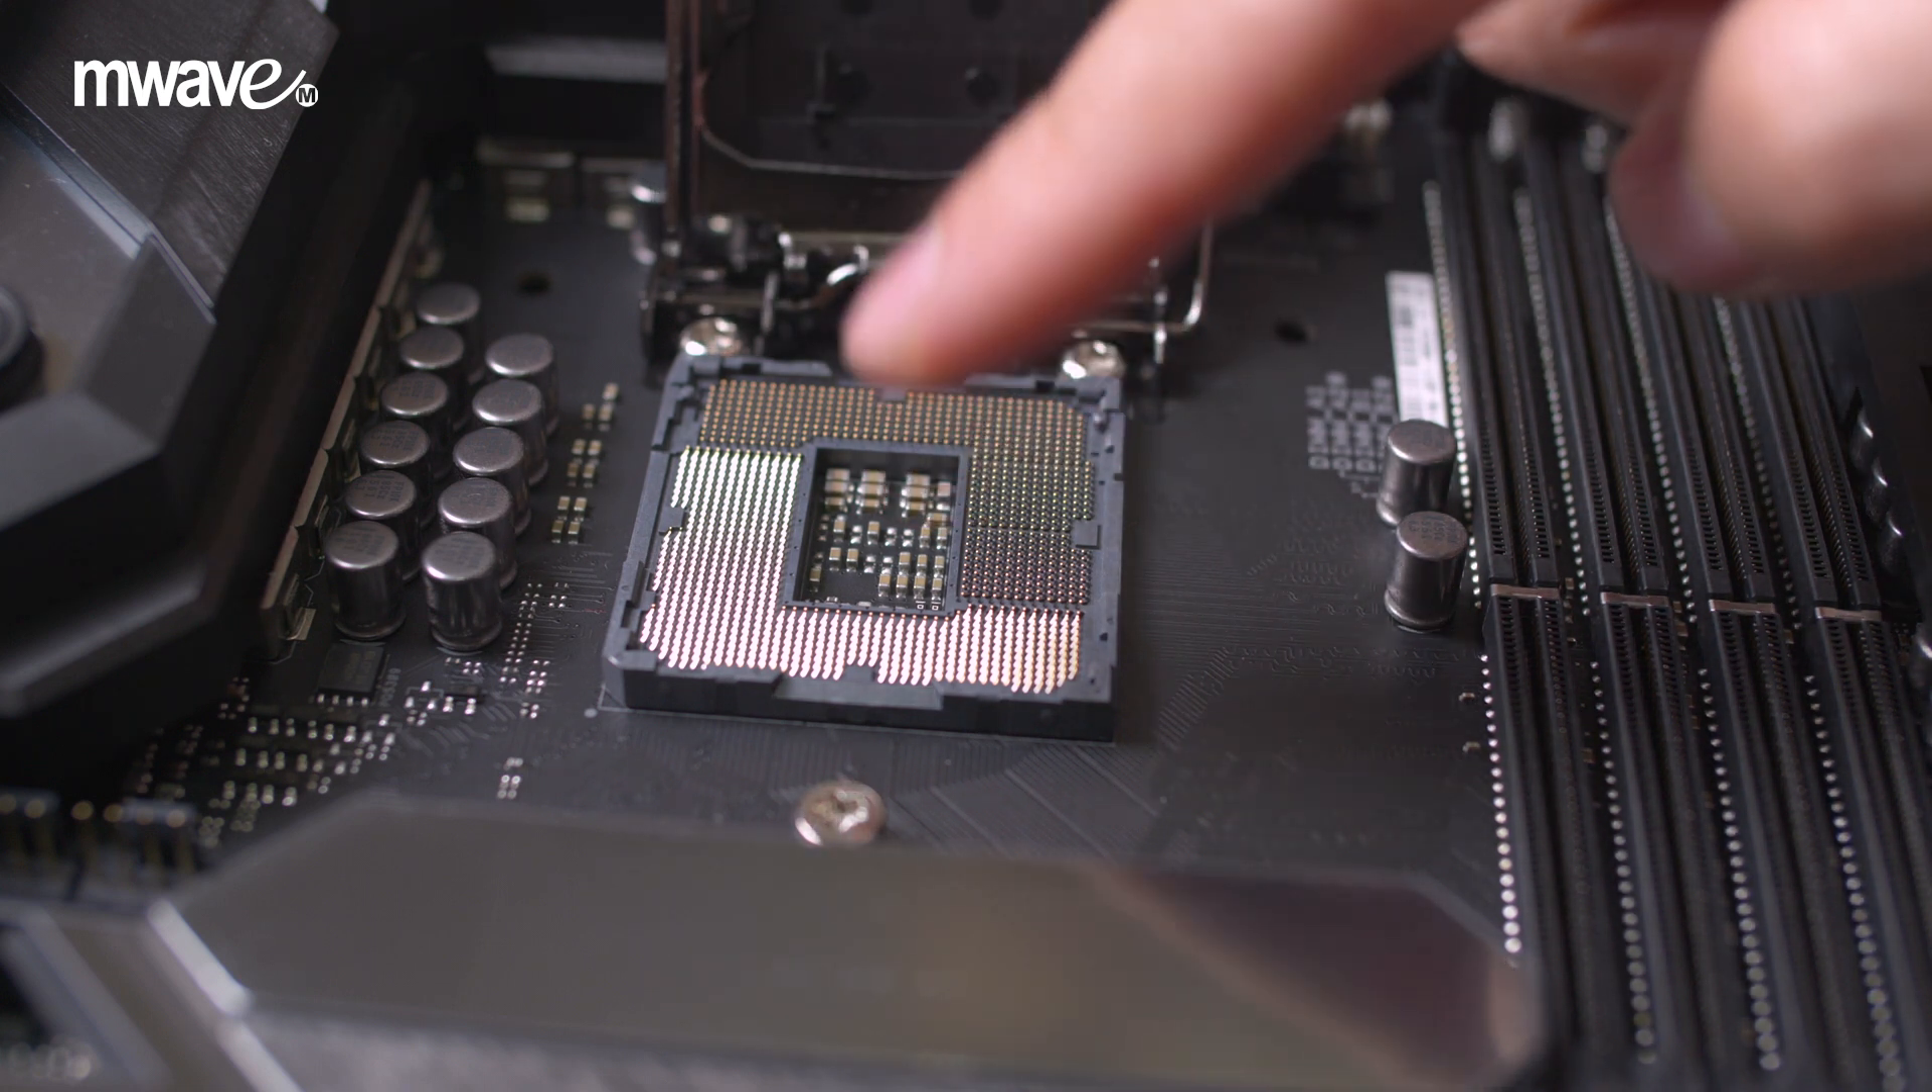Your CPU socket should now be exposed and looks something like this.